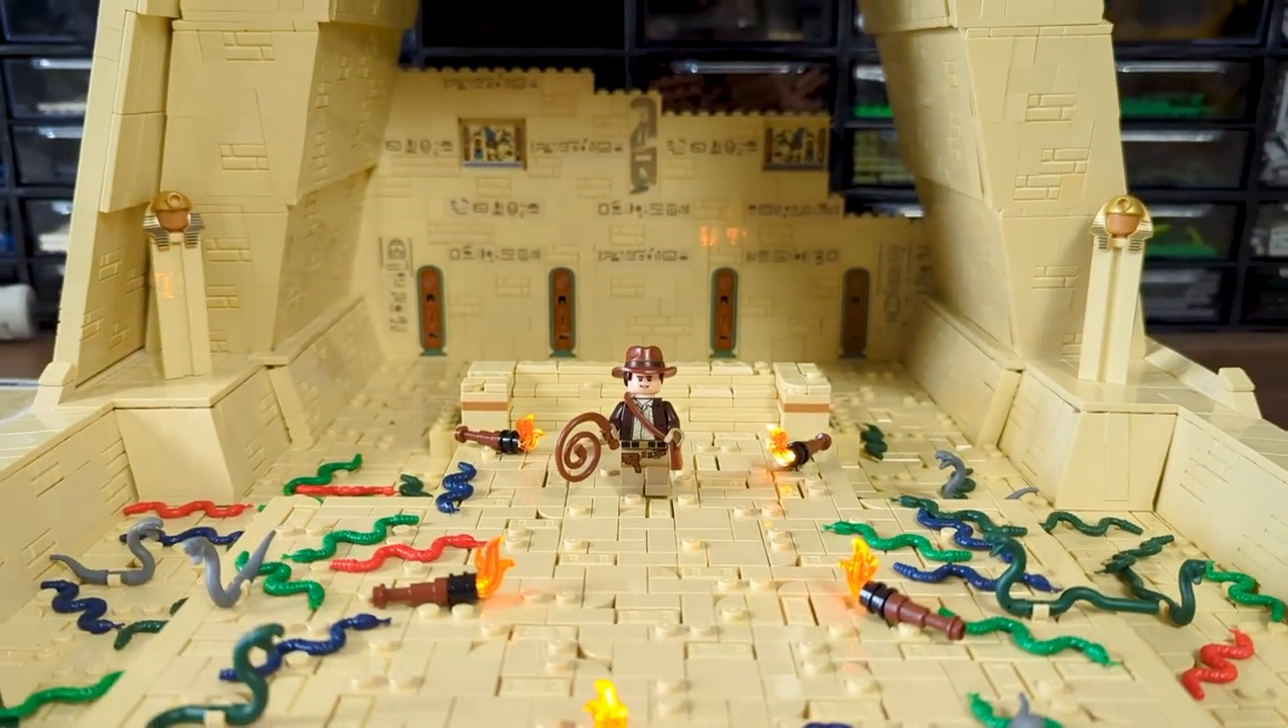The floor is nicely tiled up and looking great.